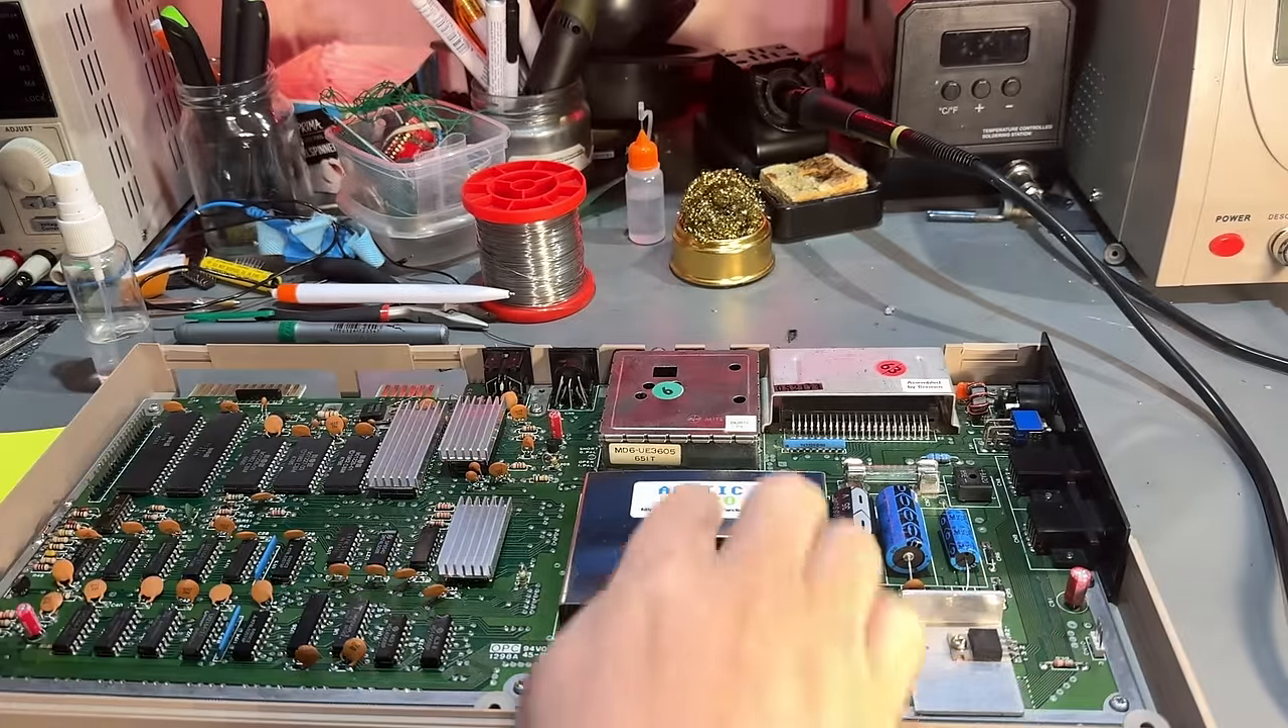Motherboard is back into the machine looking great.